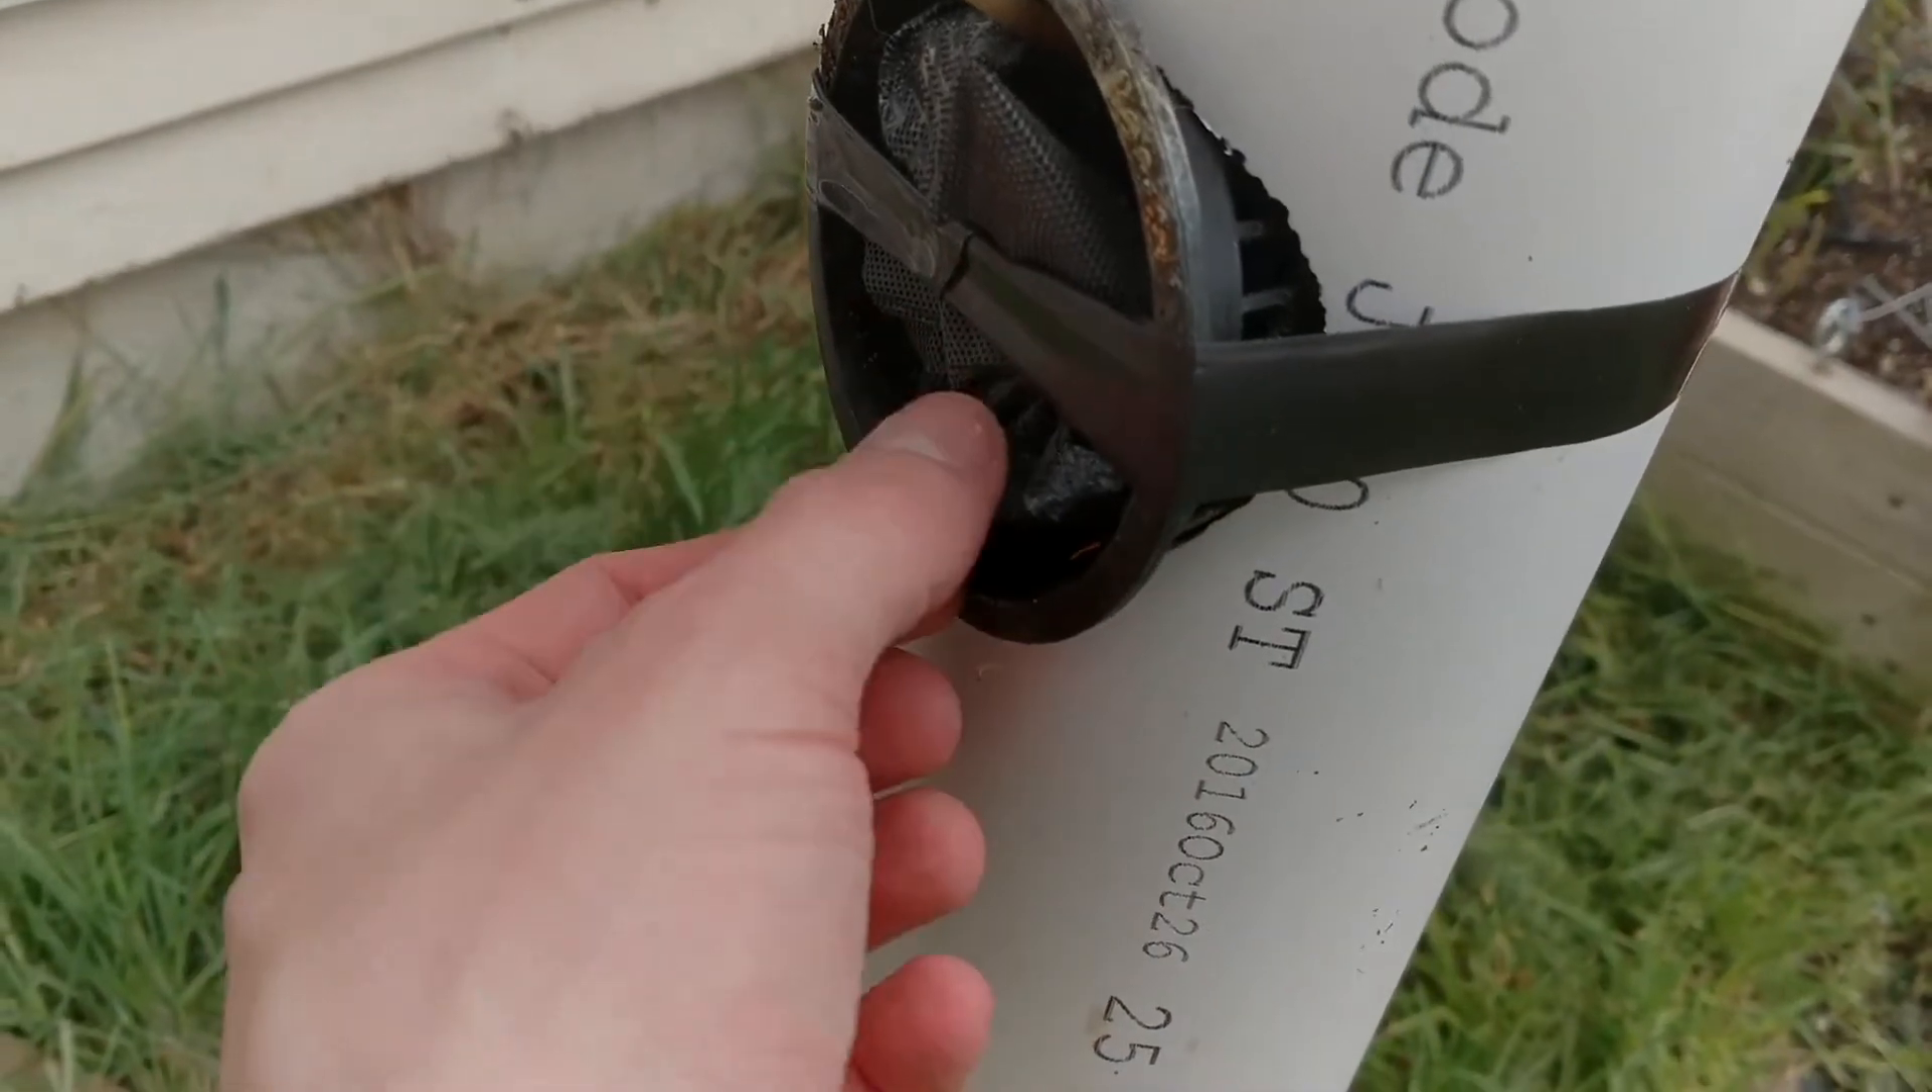These are three inch net cups and I've used silicon tape to kind of secure it in.